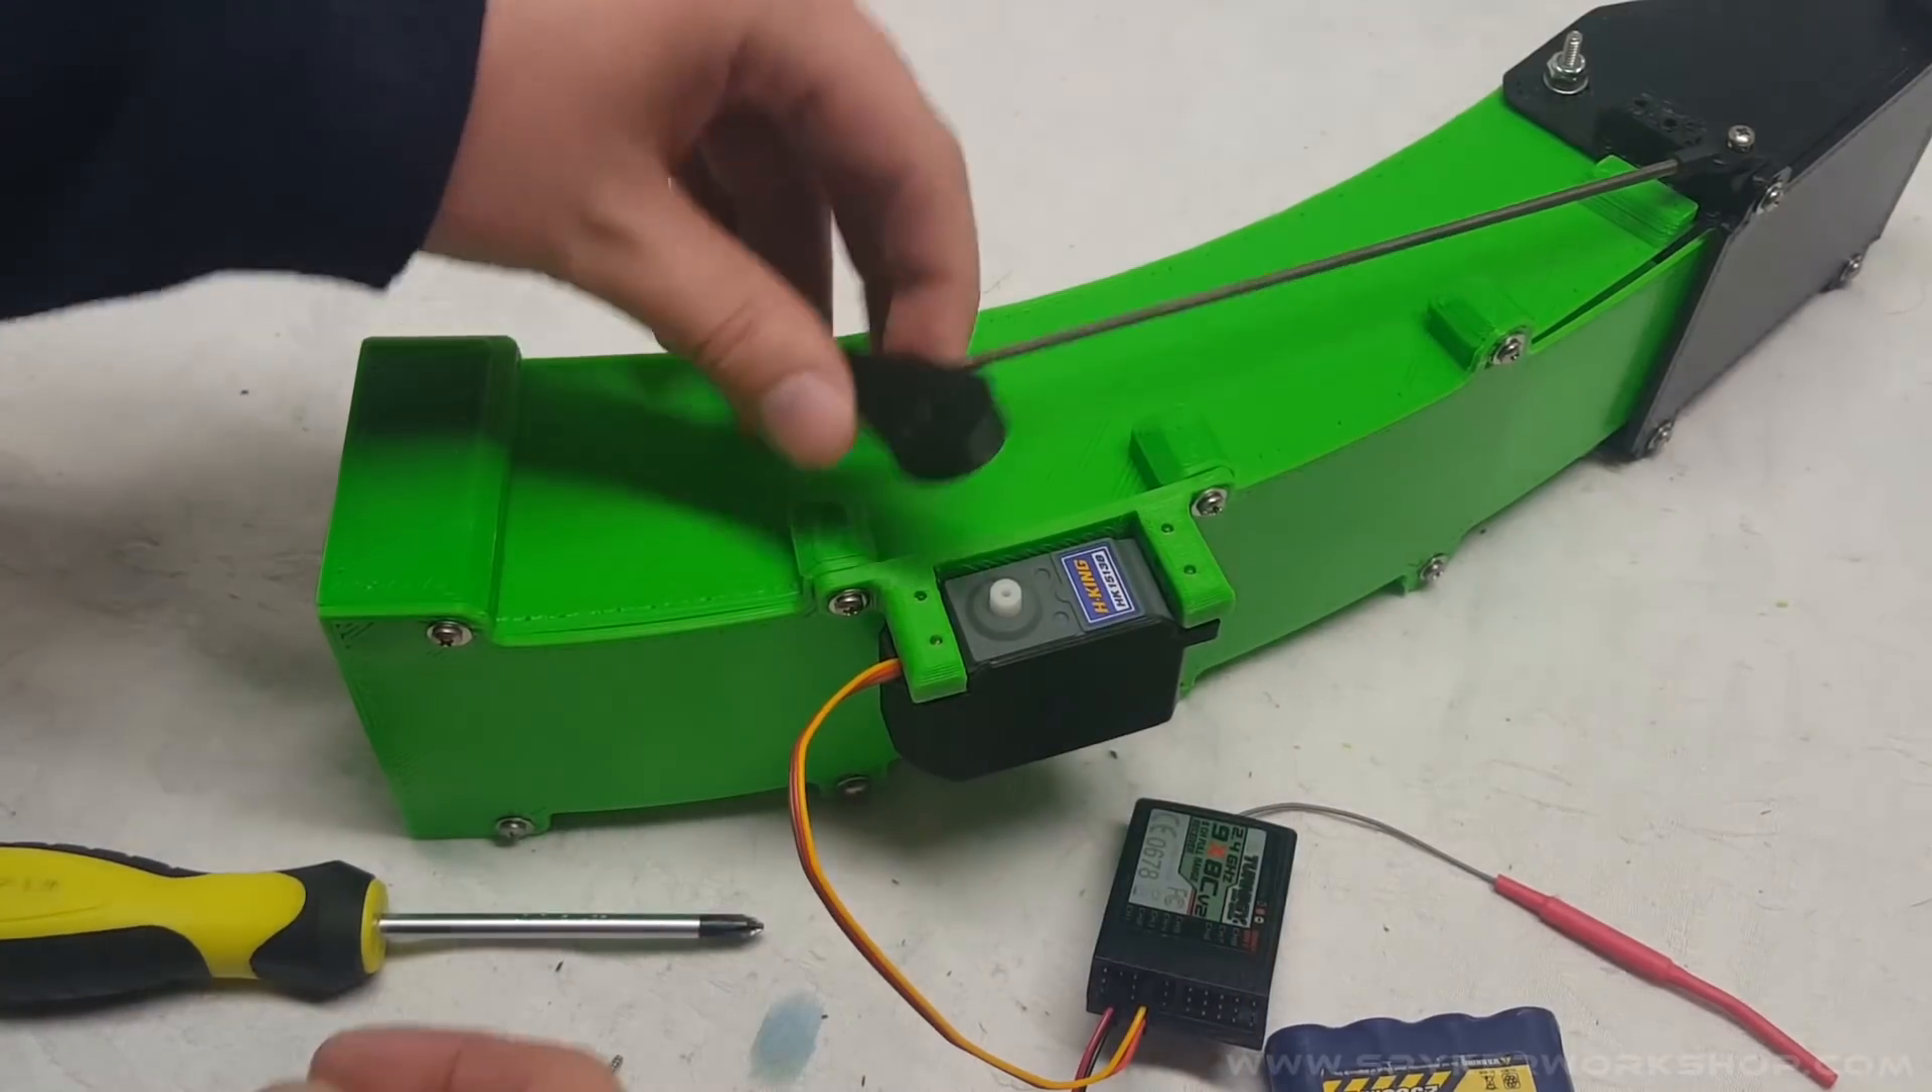So I have just my receiver wired up temporarily.